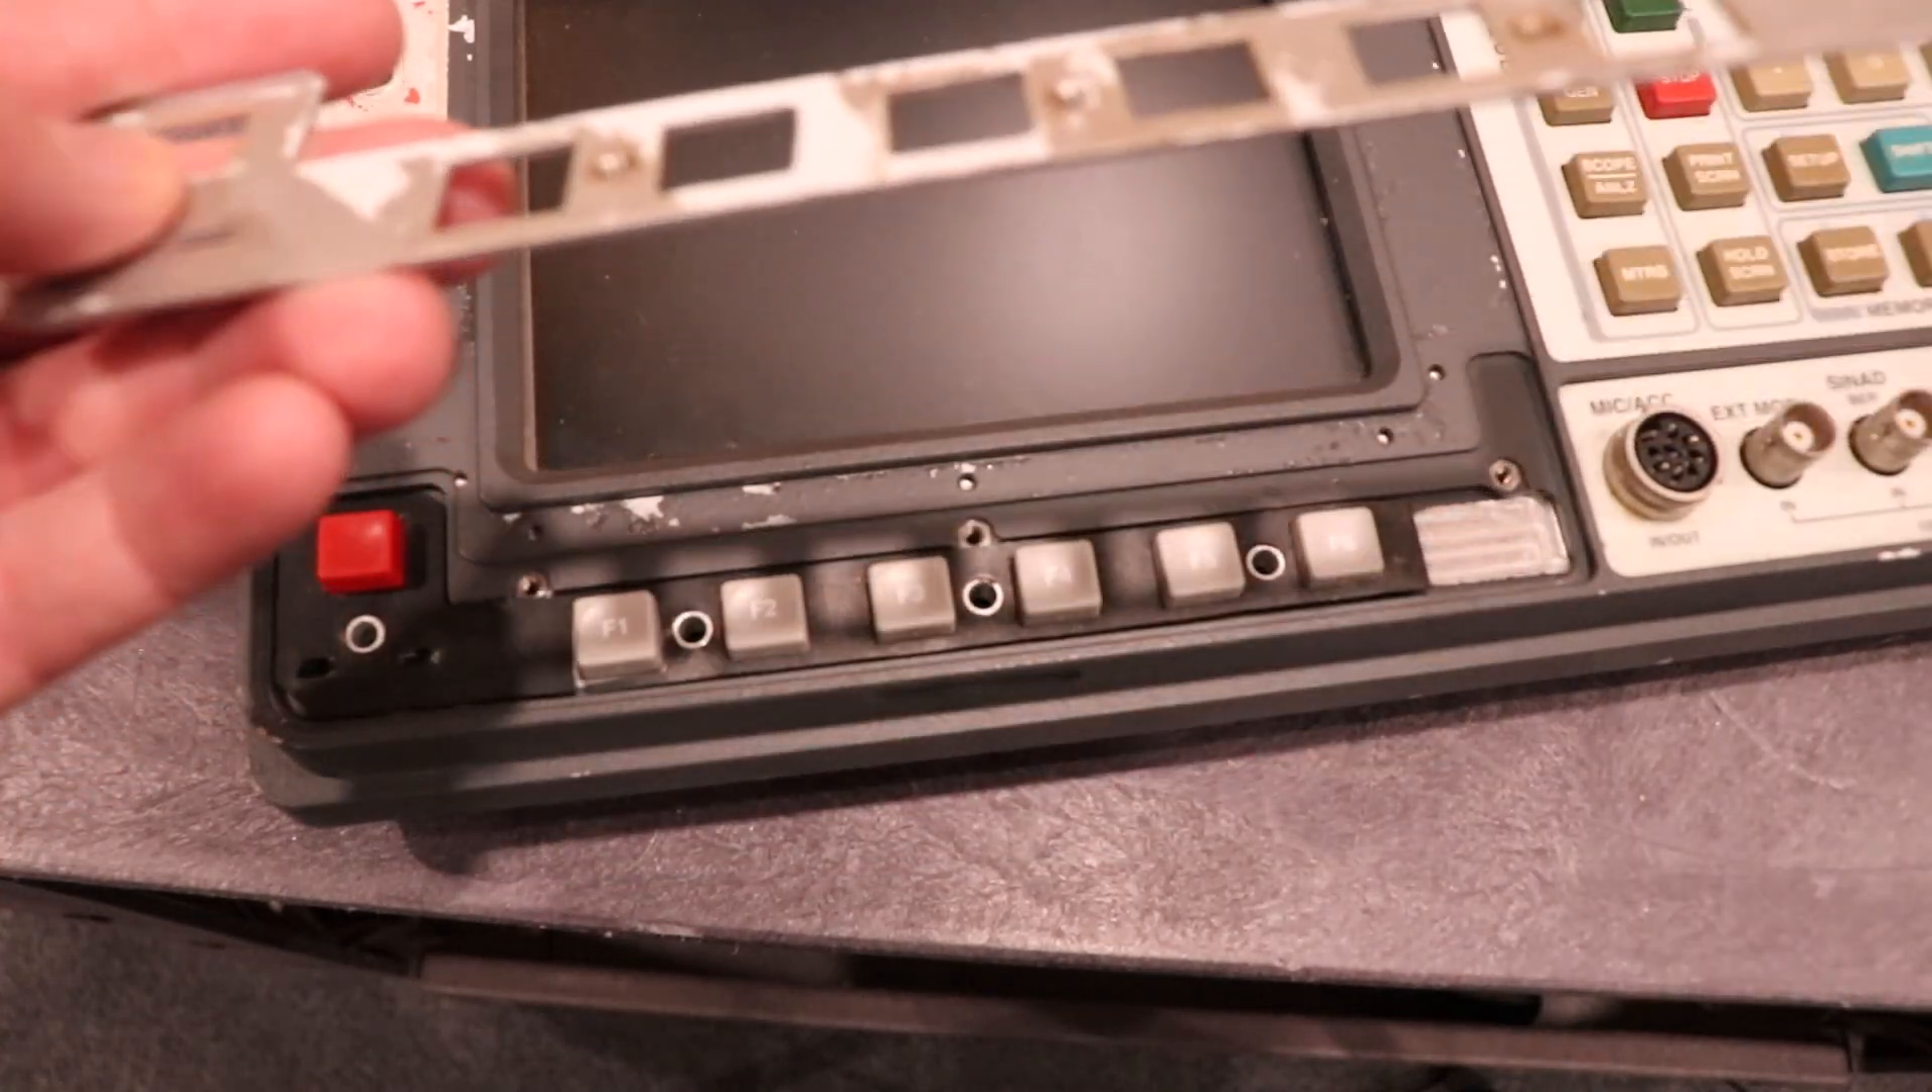As you can see, we've got our new buttons in now and I do have the rubber little grommet there around all of these.